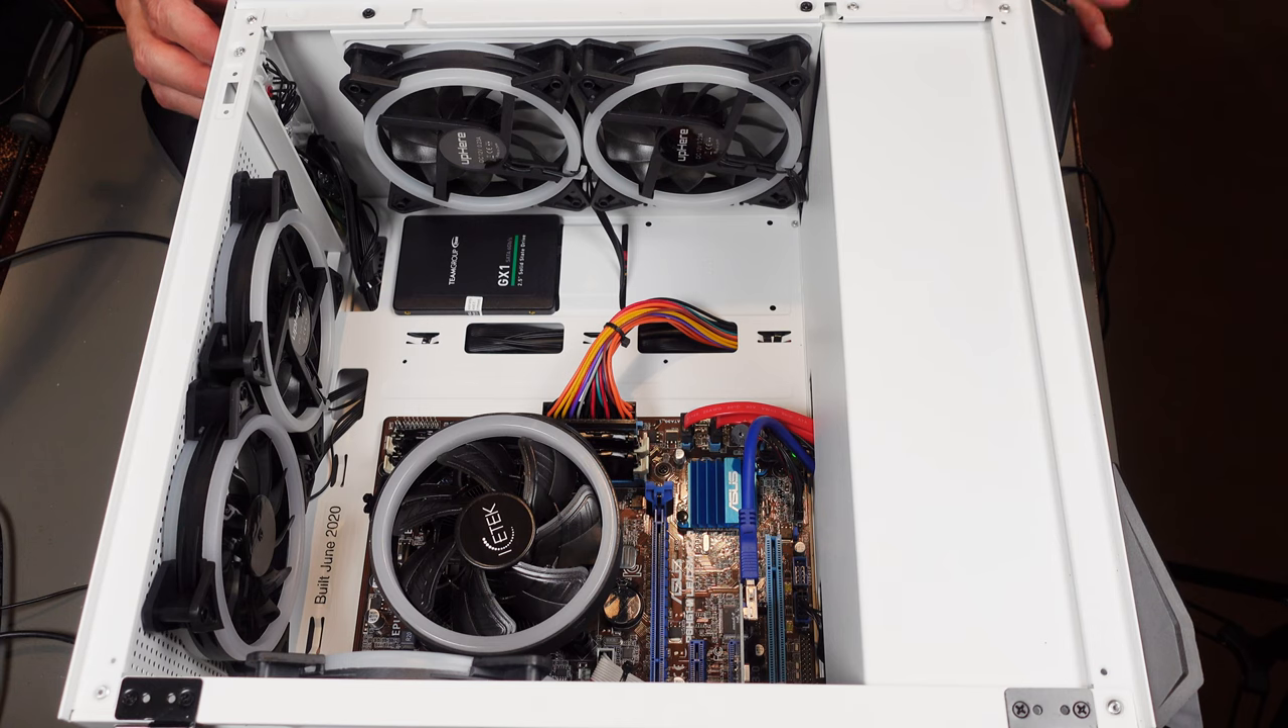I didn't put the video card yet.